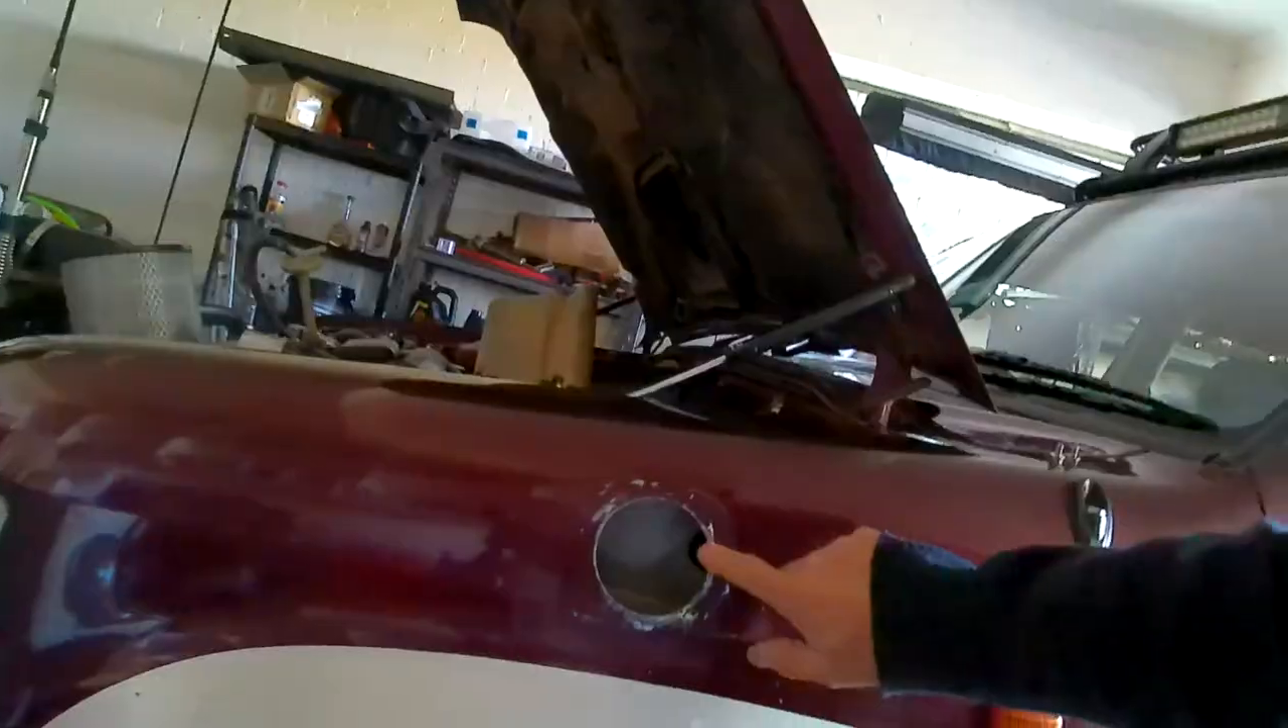So this is the hole here ready for the new snorkel to go in the air box has been removed it's out here so we've got that access to that area down there to get into the wing.